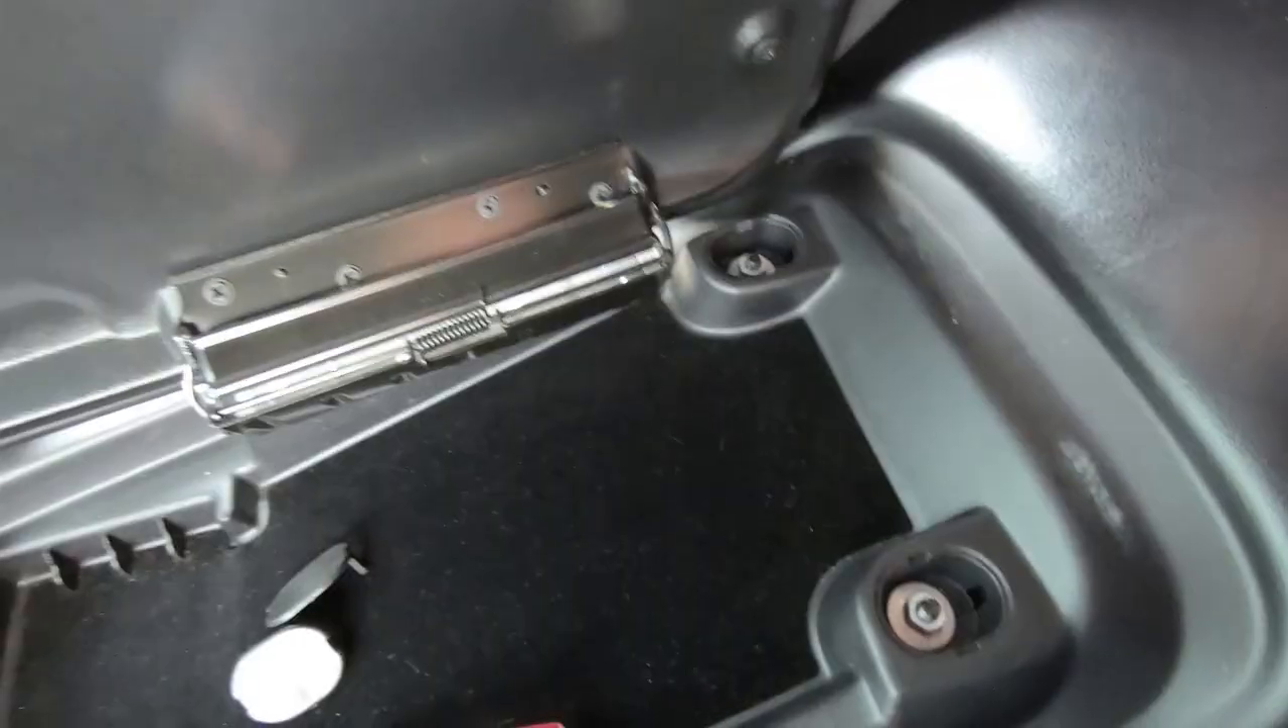I don't think I have enough fingernail to do it but there's two 10 millimeters under here that we need to remove.